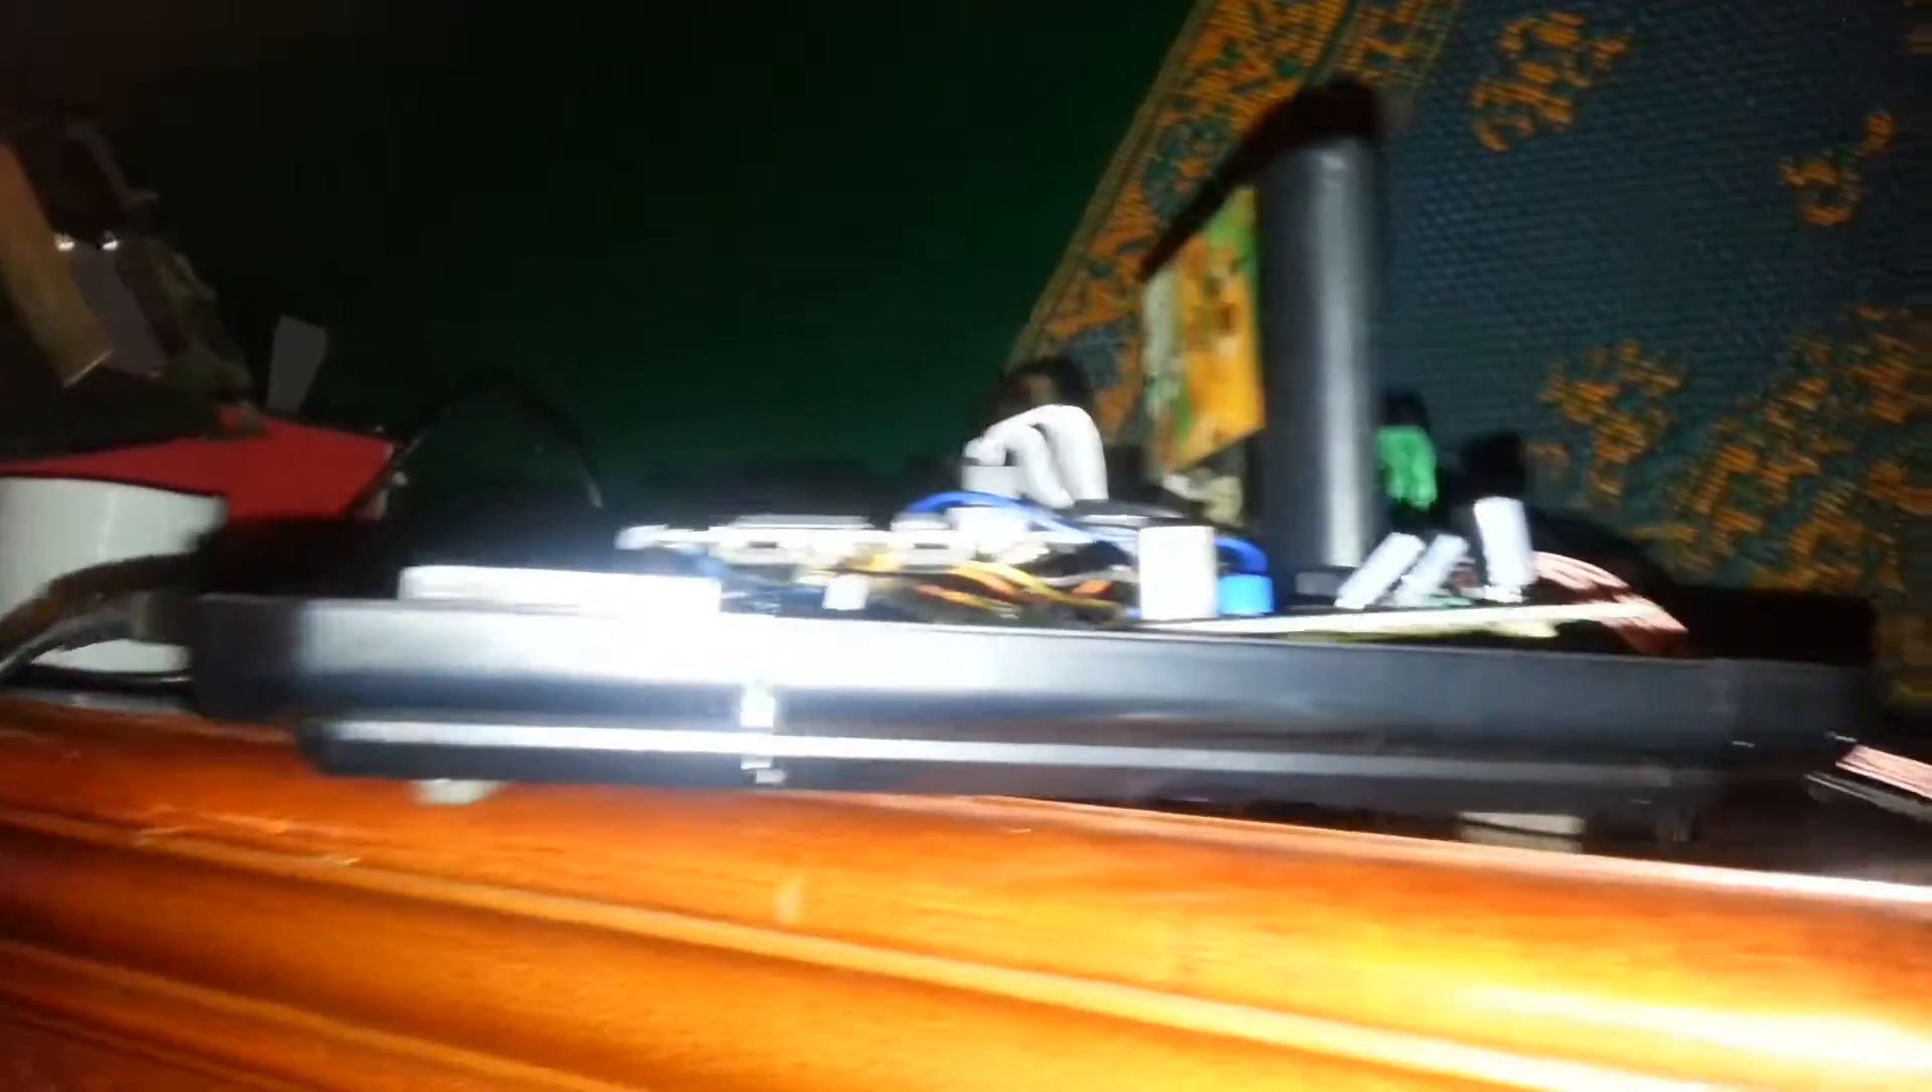Alright, so as you can see, I still have the case opened up to get this all running.